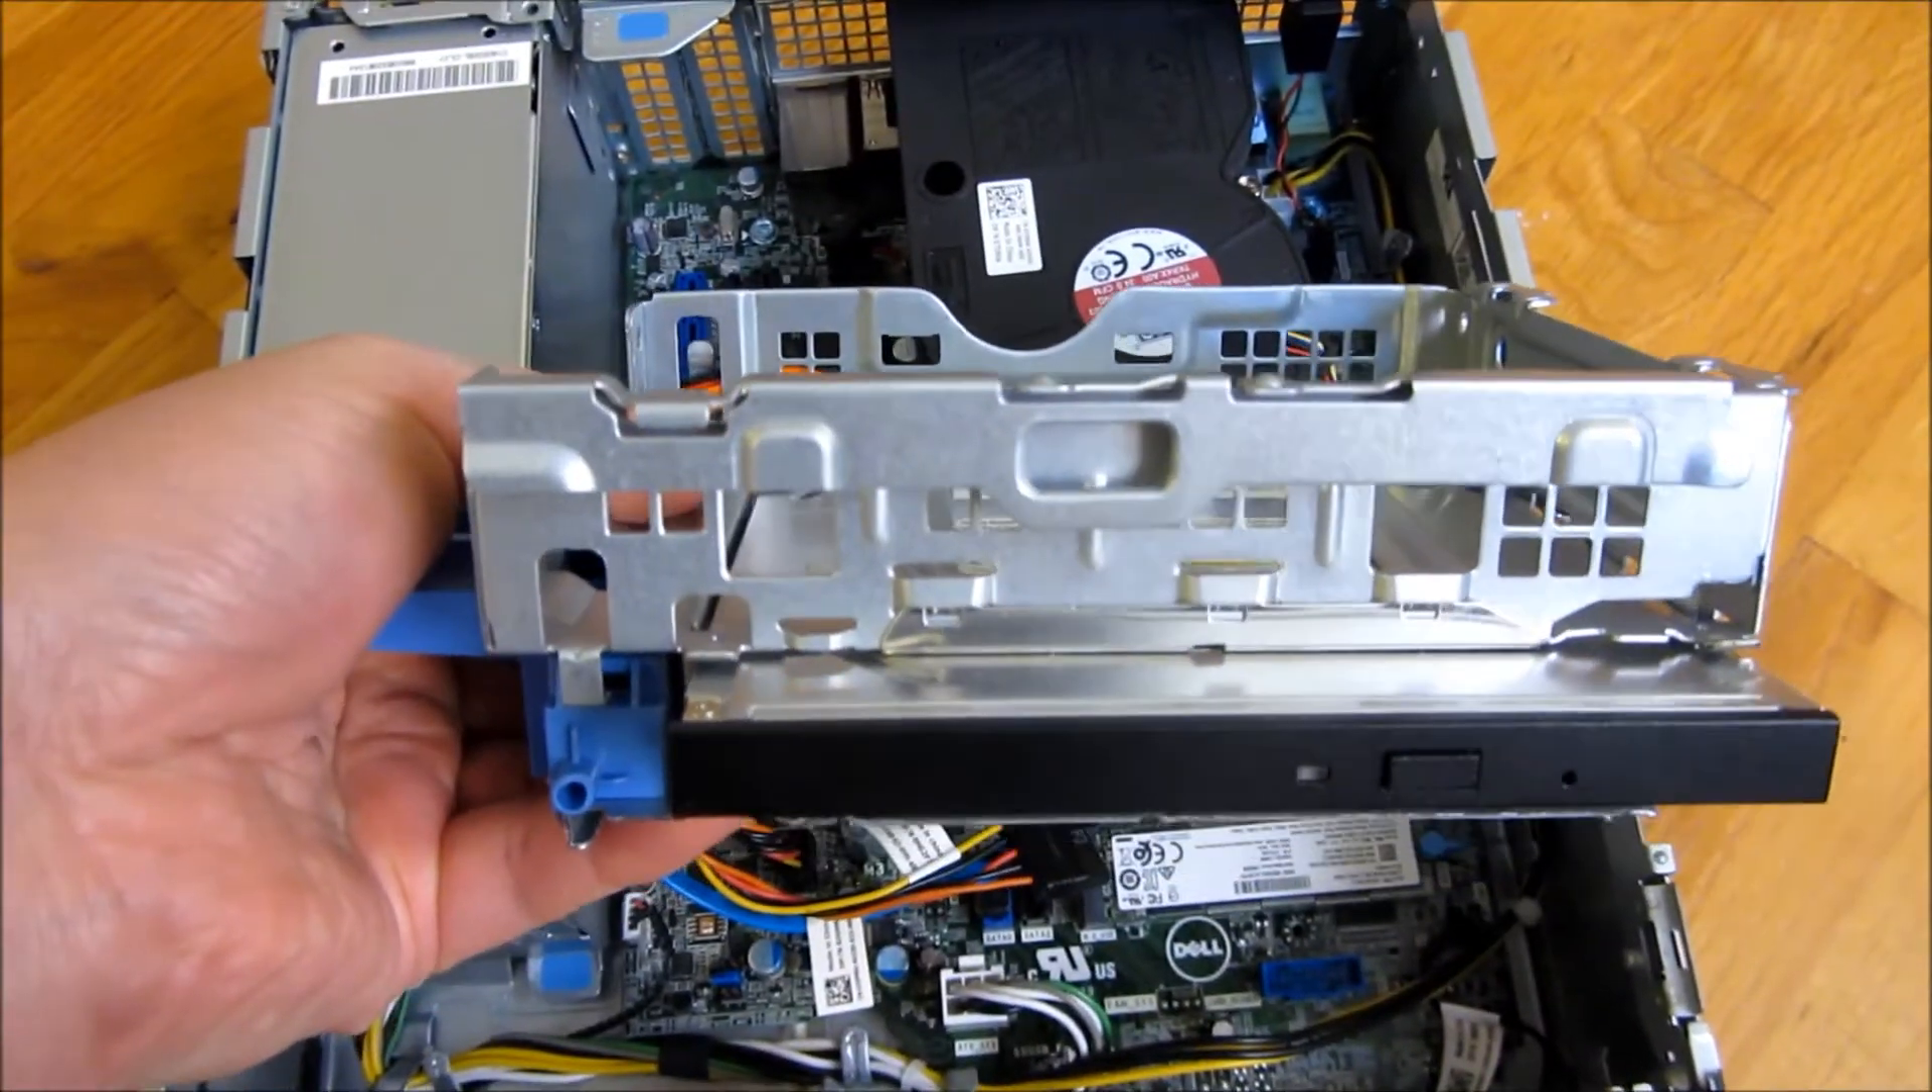So once I have that out, you could see the CD-ROM is out, or DVD-ROM is out.